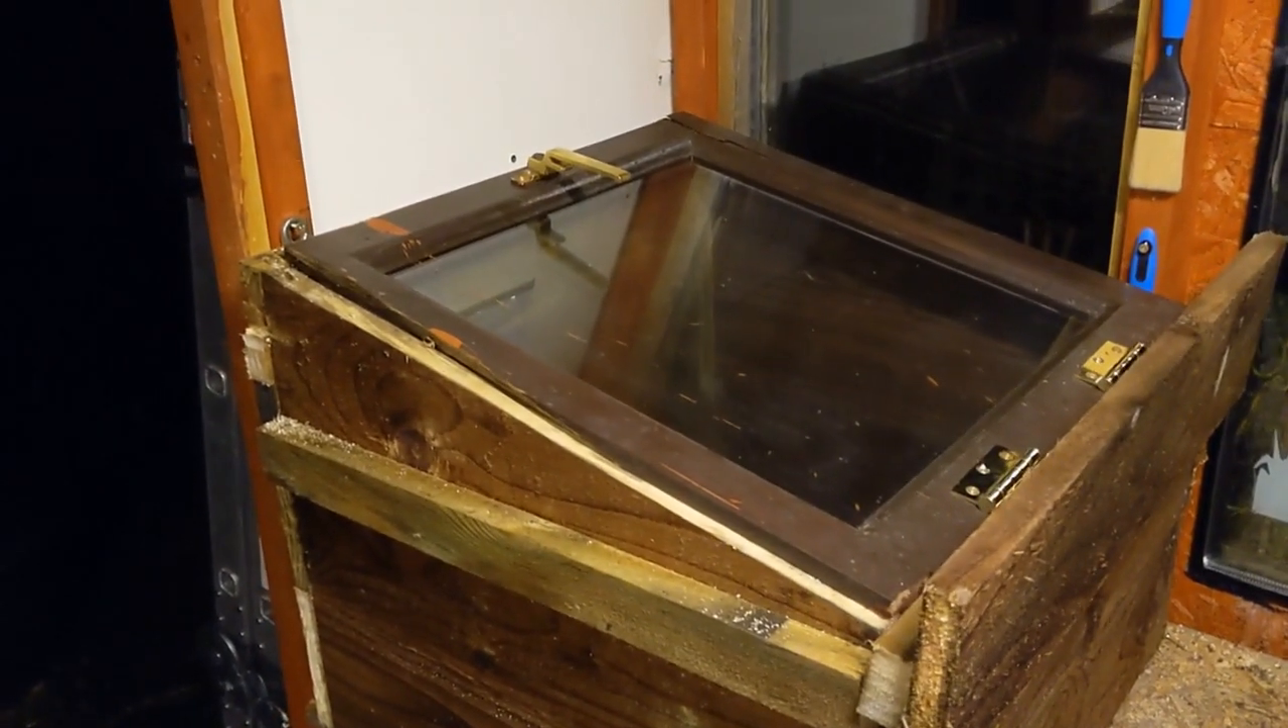You know, the window's already set into the frame, and it's double glazed.